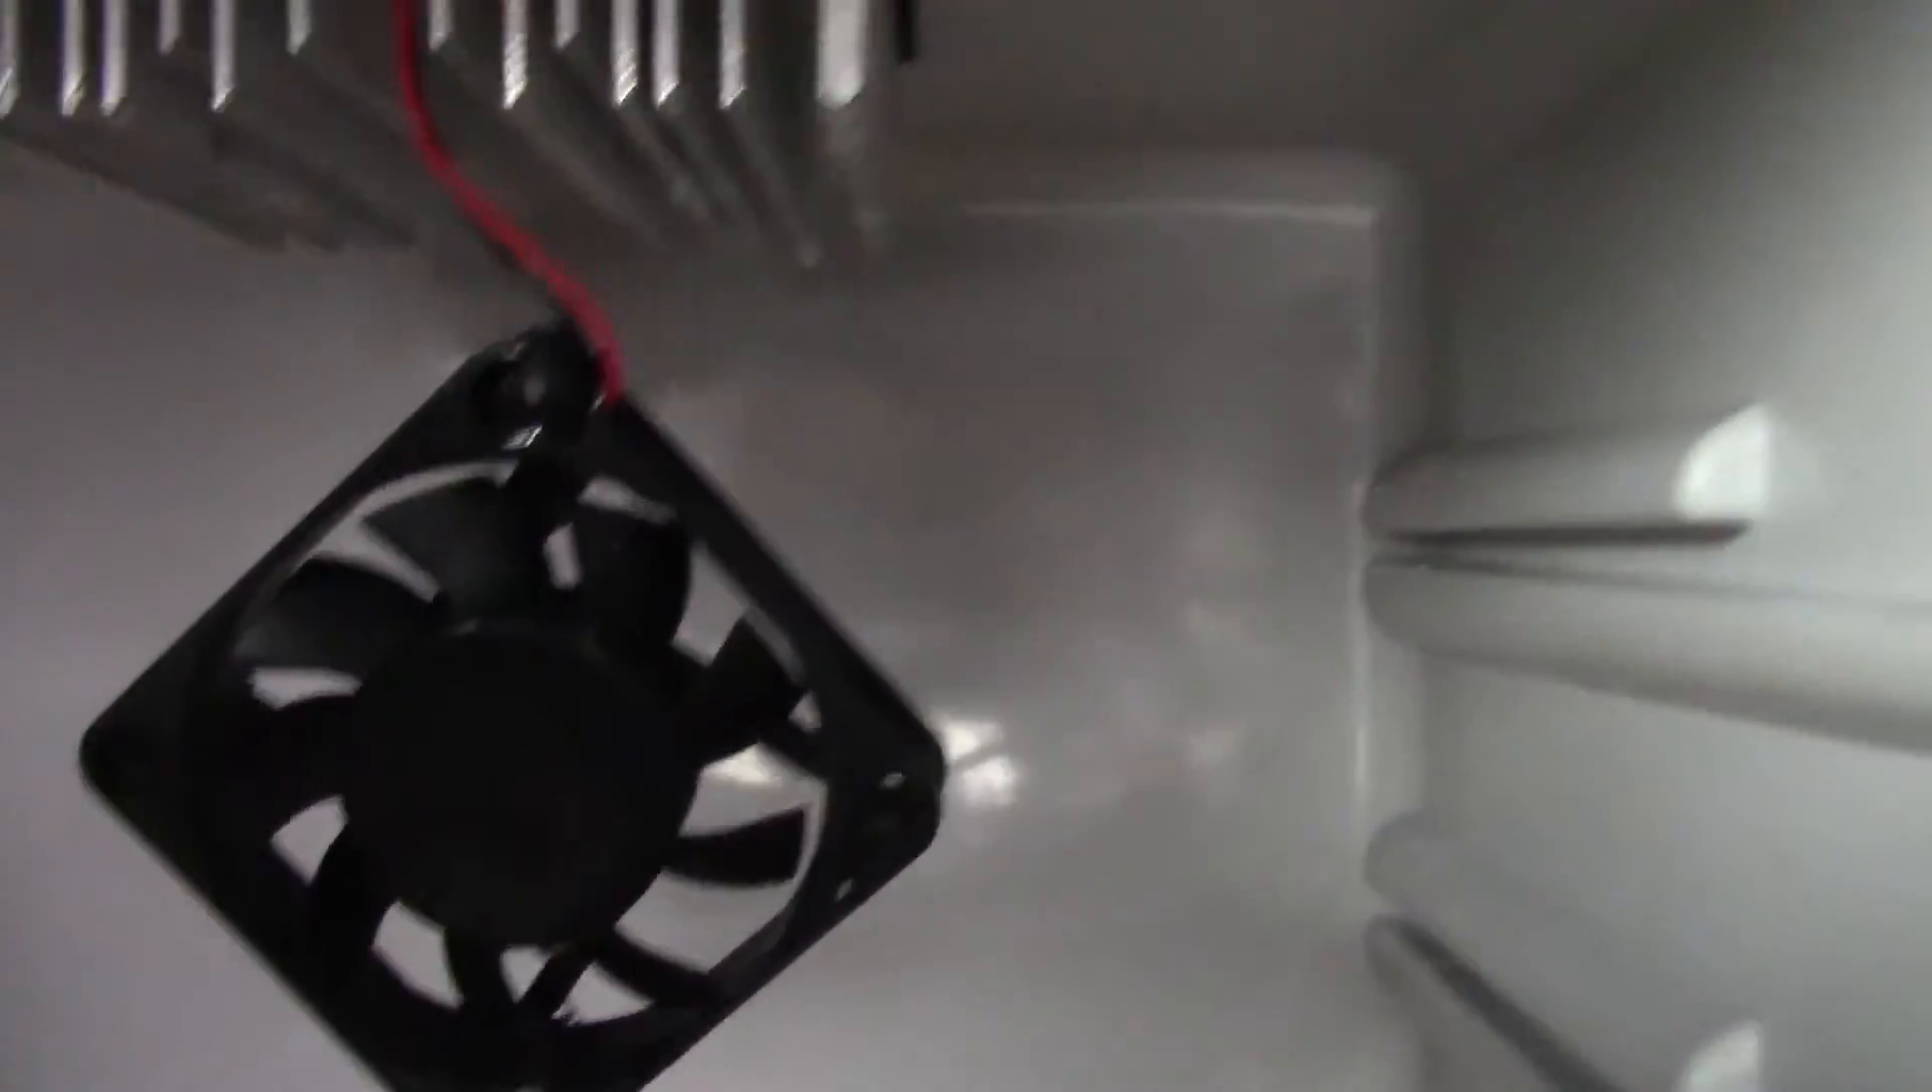As you can see I've already unscrewed that fan that's the one that we're going to replace.